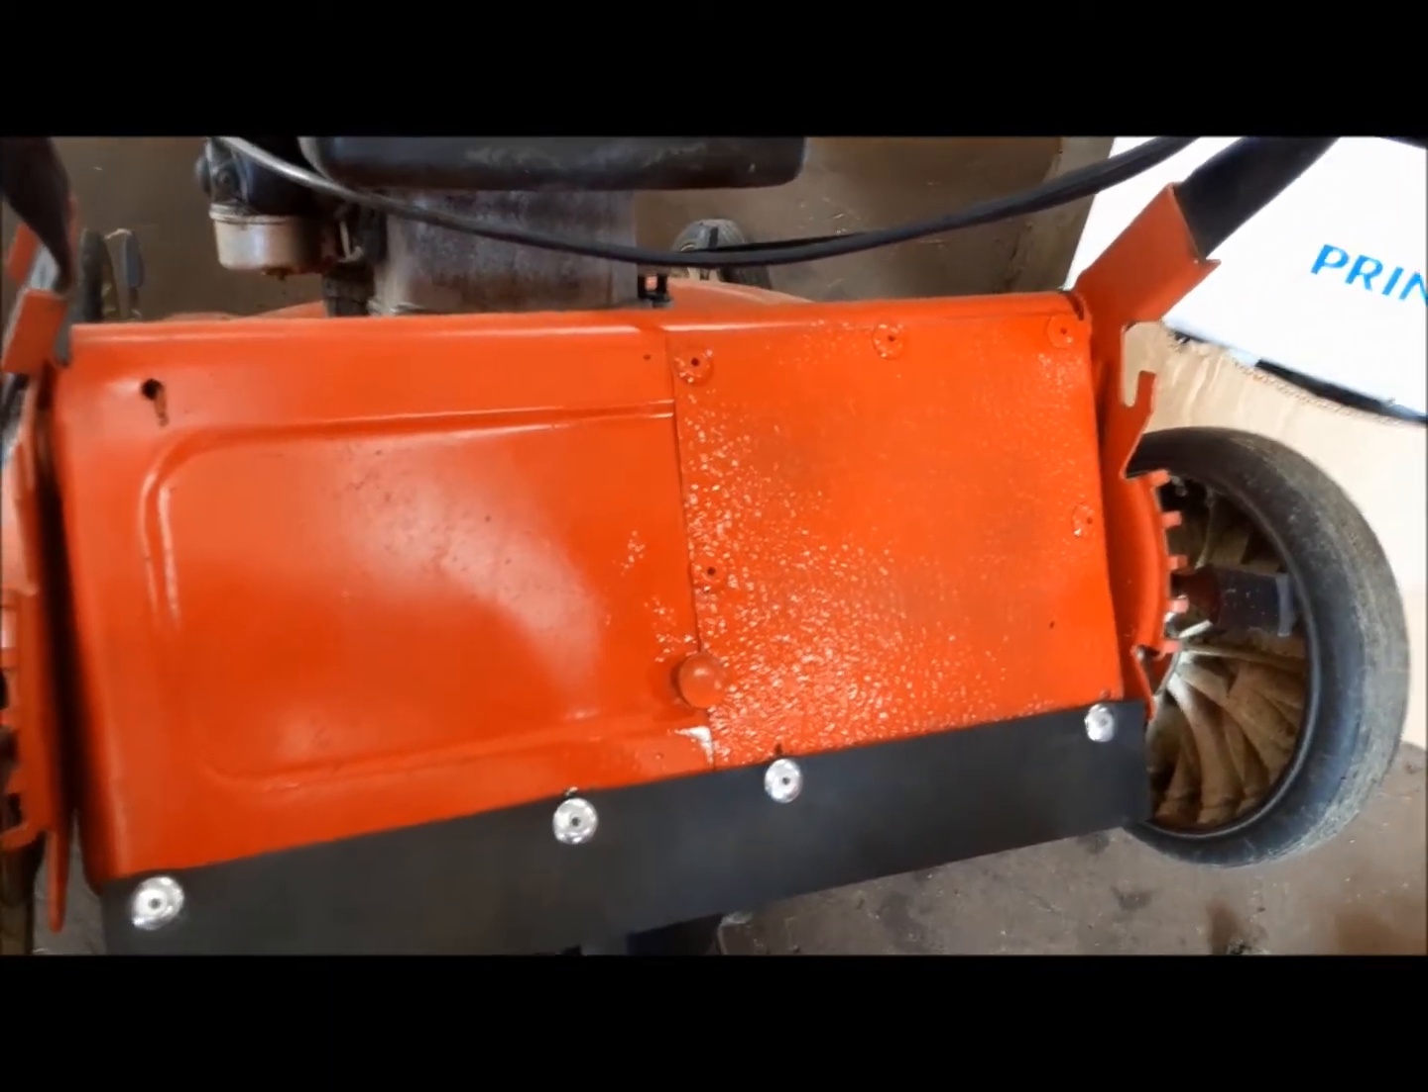I riveted a little patch over the hole in the door and then I riveted a piece of rubber skirting on the bottom of it just to keep this from getting hit in the face with rocks.